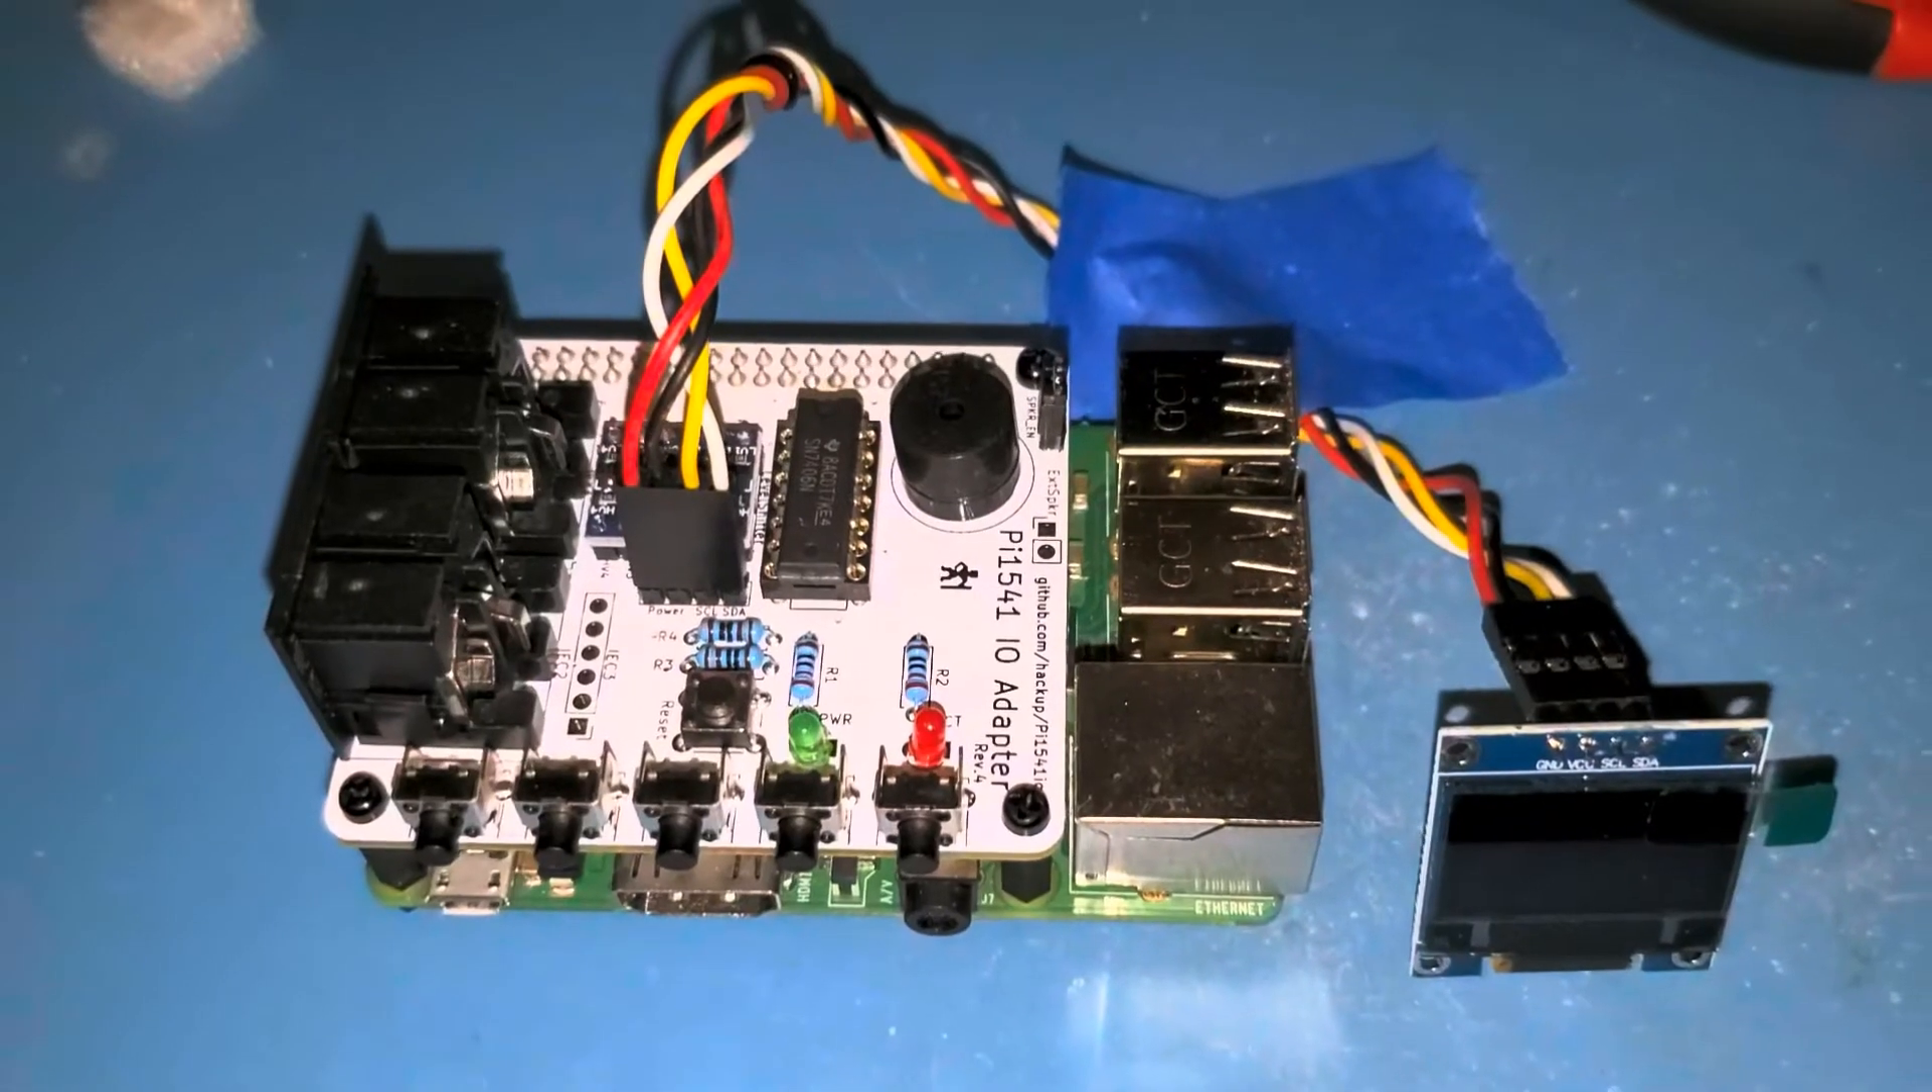Guys here it is all hooked up we have the OLED display hooked up.